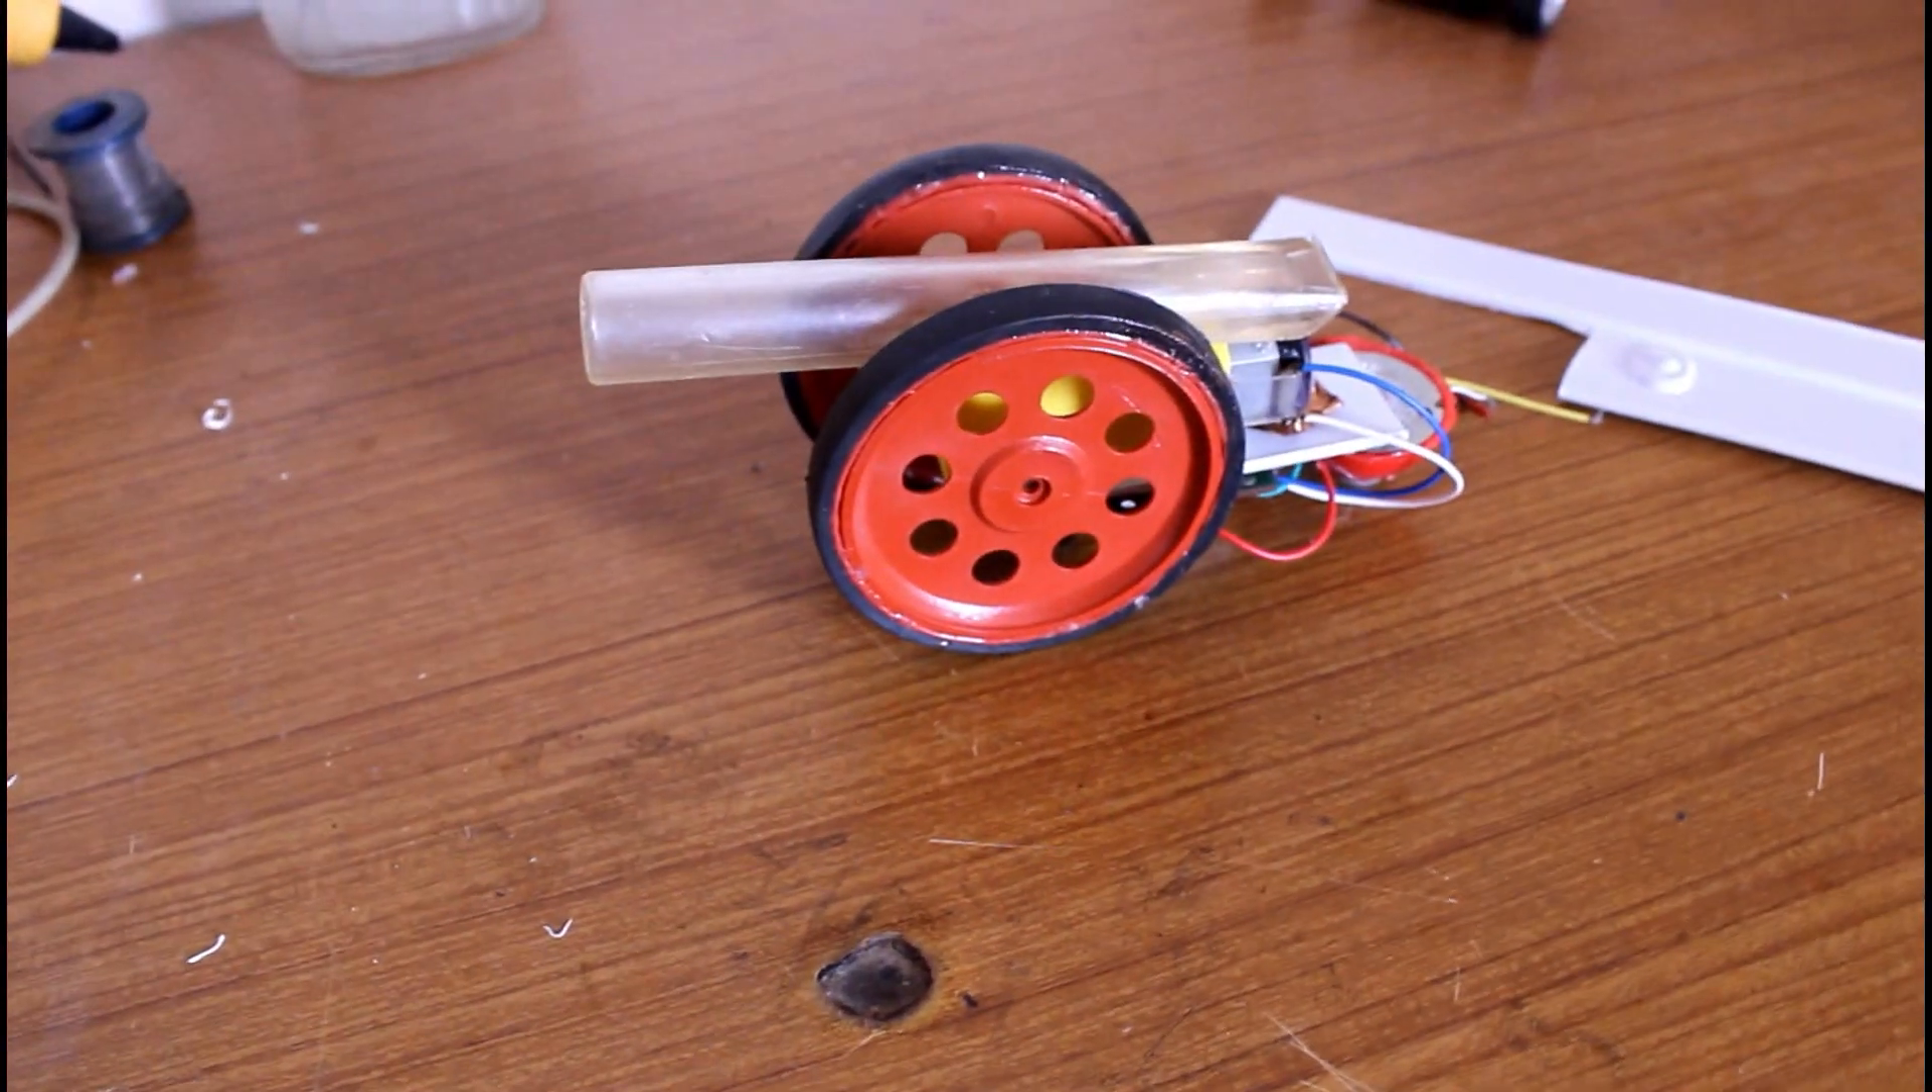Okay here i already fixed the wheel and i am going to make a hole where we are going to put a fuse to light the cannon.